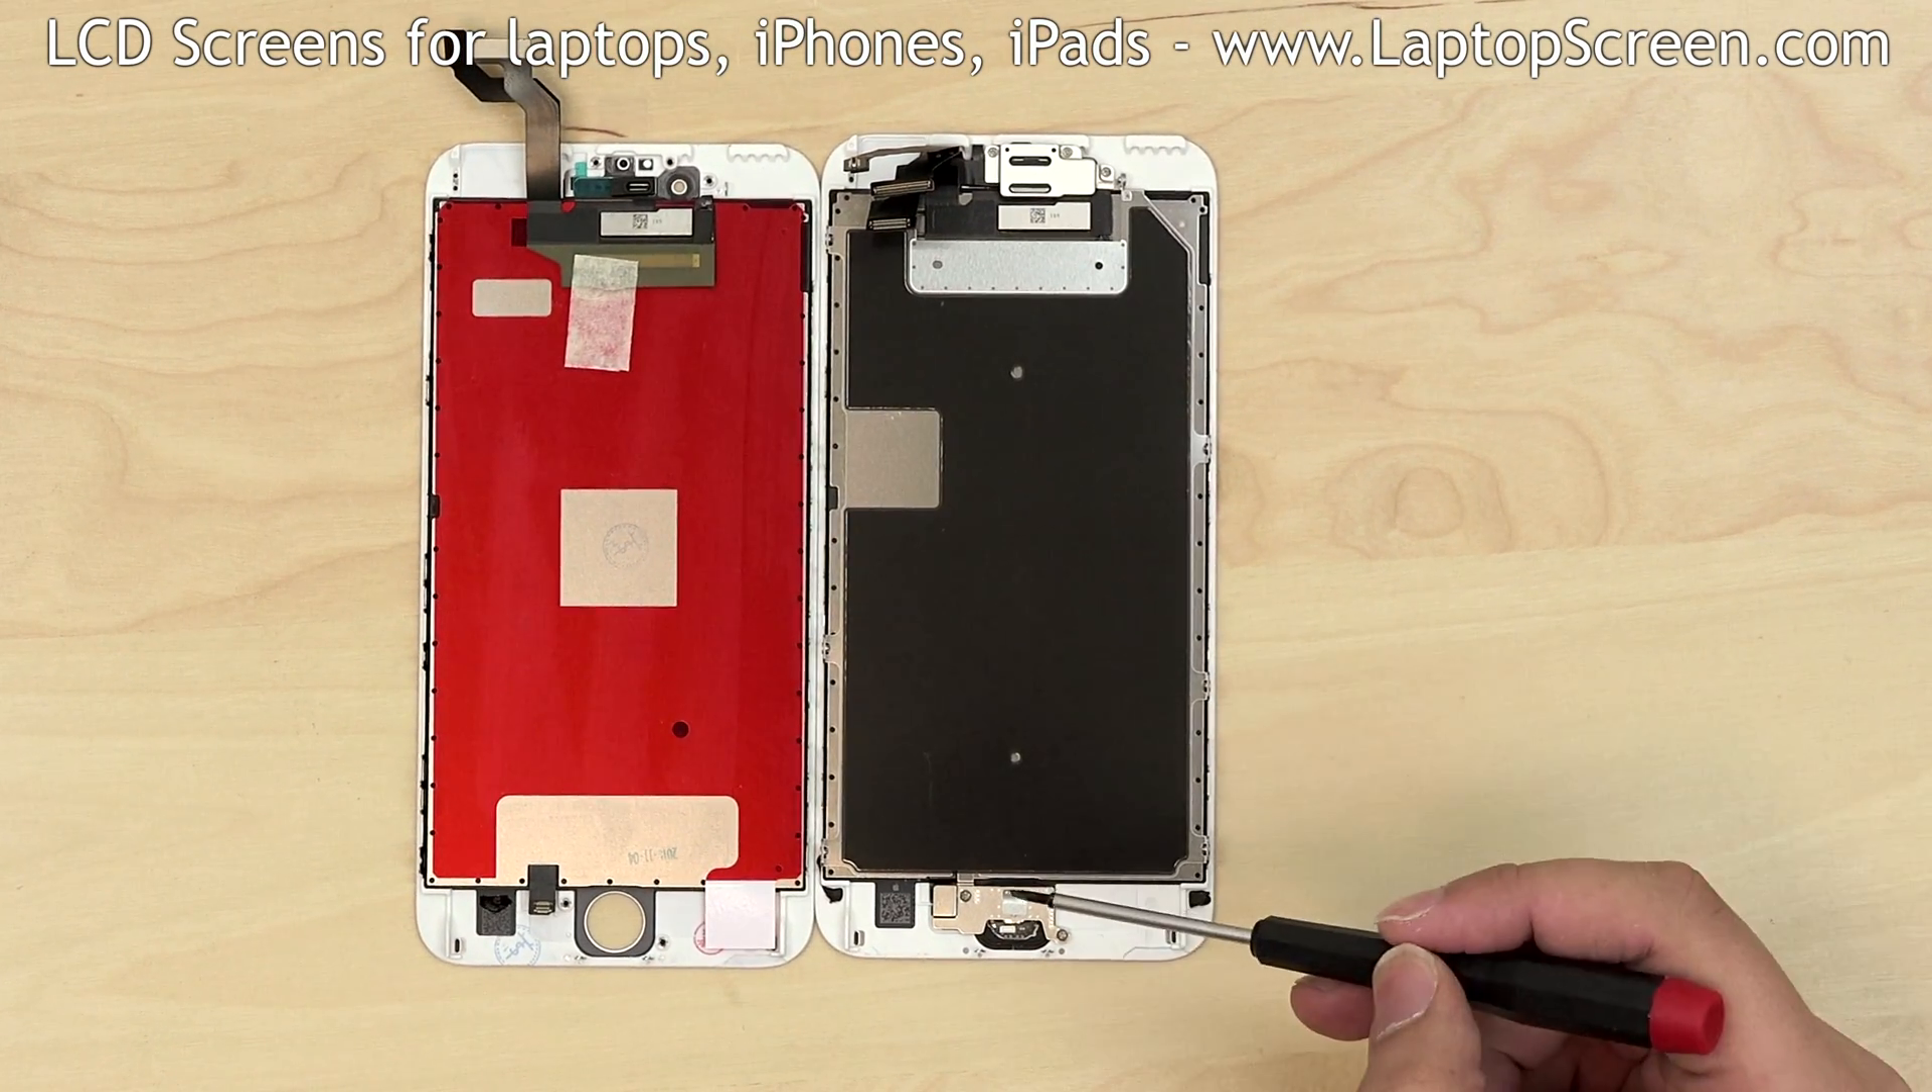As you can see, the new front assembly is missing some of the components. The home button, big metal shield, front camera with sensors and the earpiece.